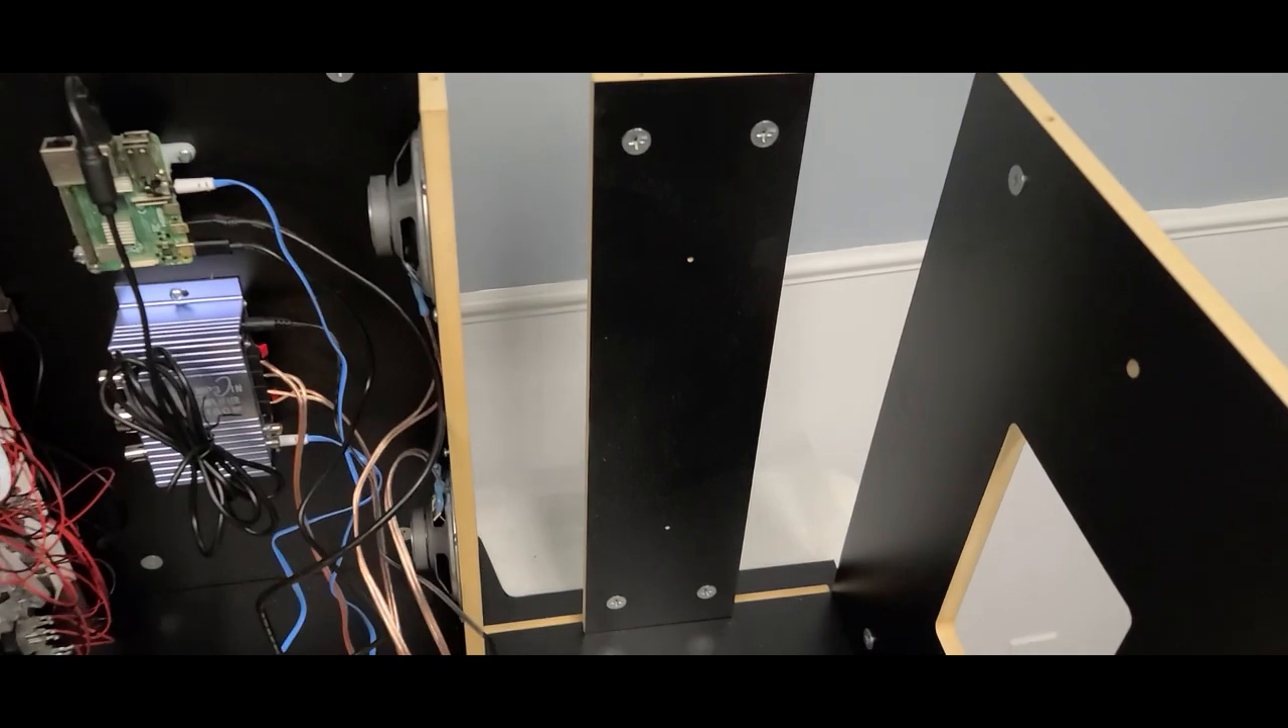Okay, so I went ahead and put that last support board in there.